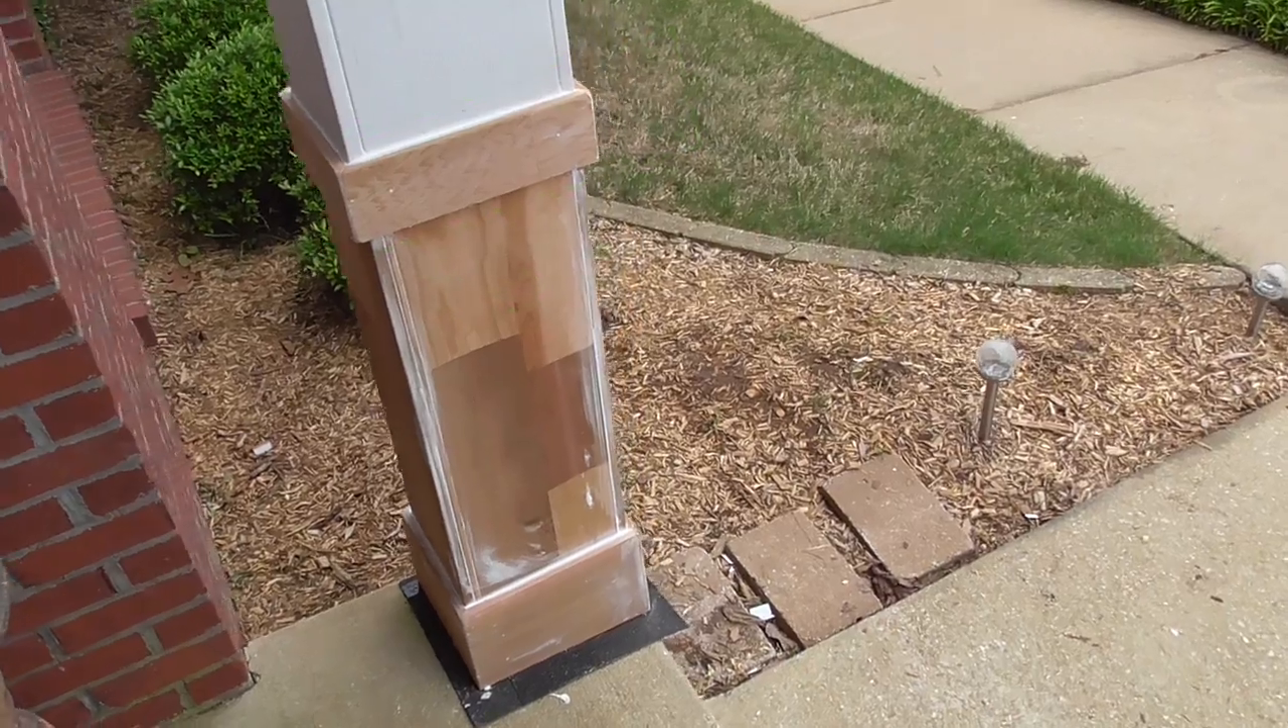Okay got the base molding mounted and it is in place and it is looking good.